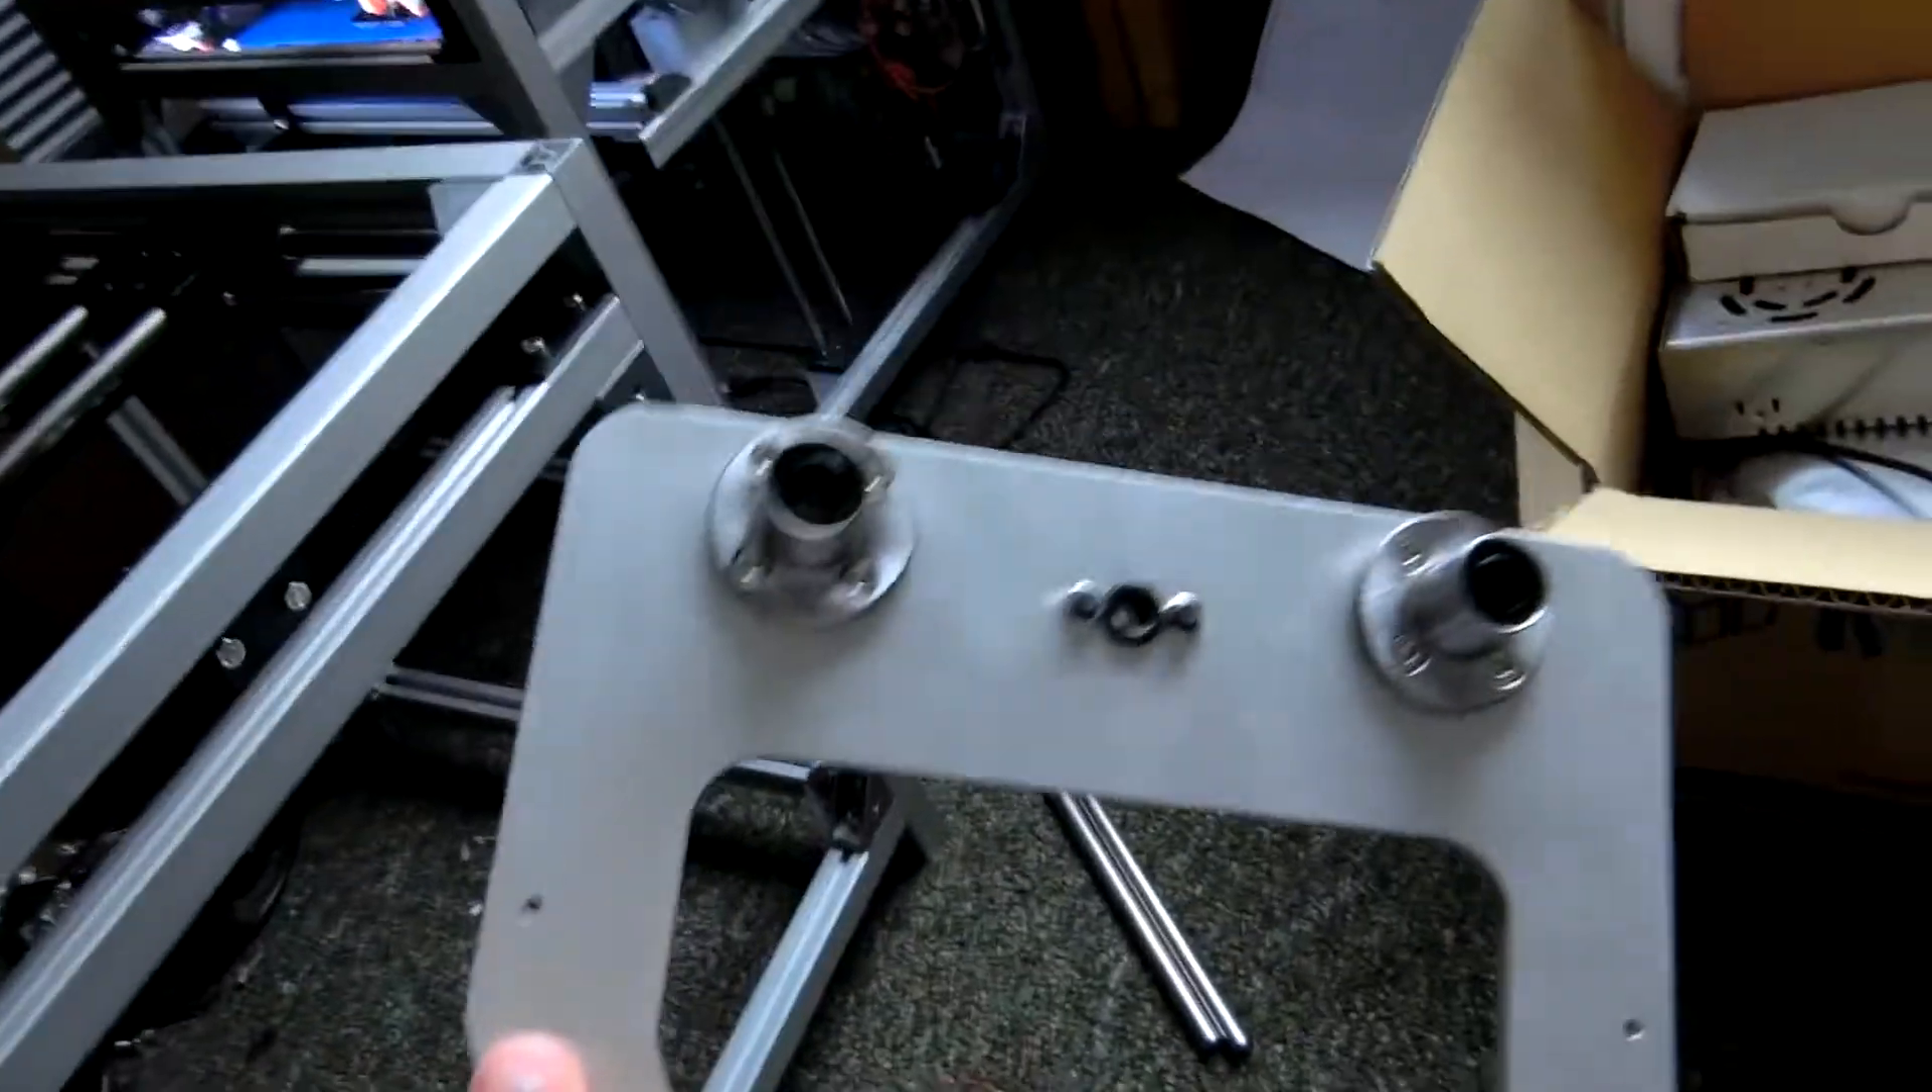So, I've got these linear bearings on. I've got them bolted on.